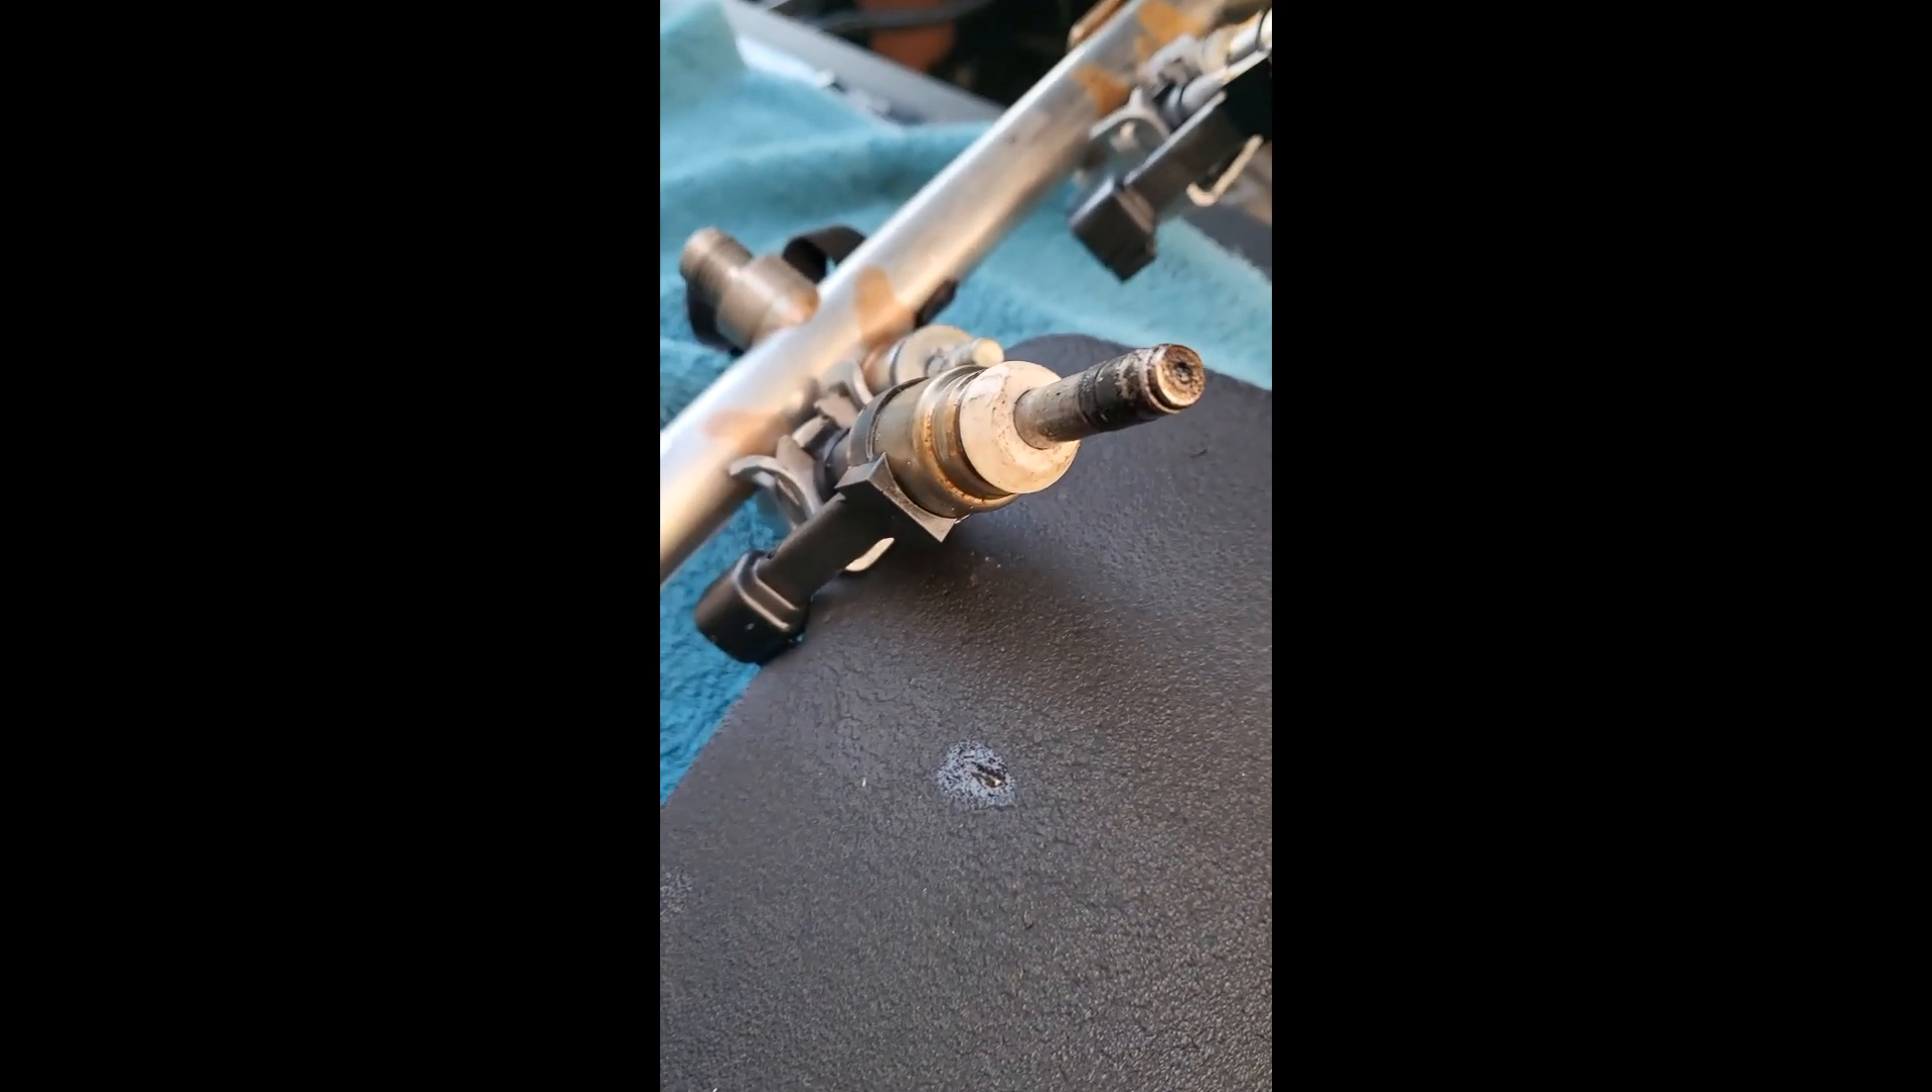Now the fuel rail has been removed the passenger side fuel rail.